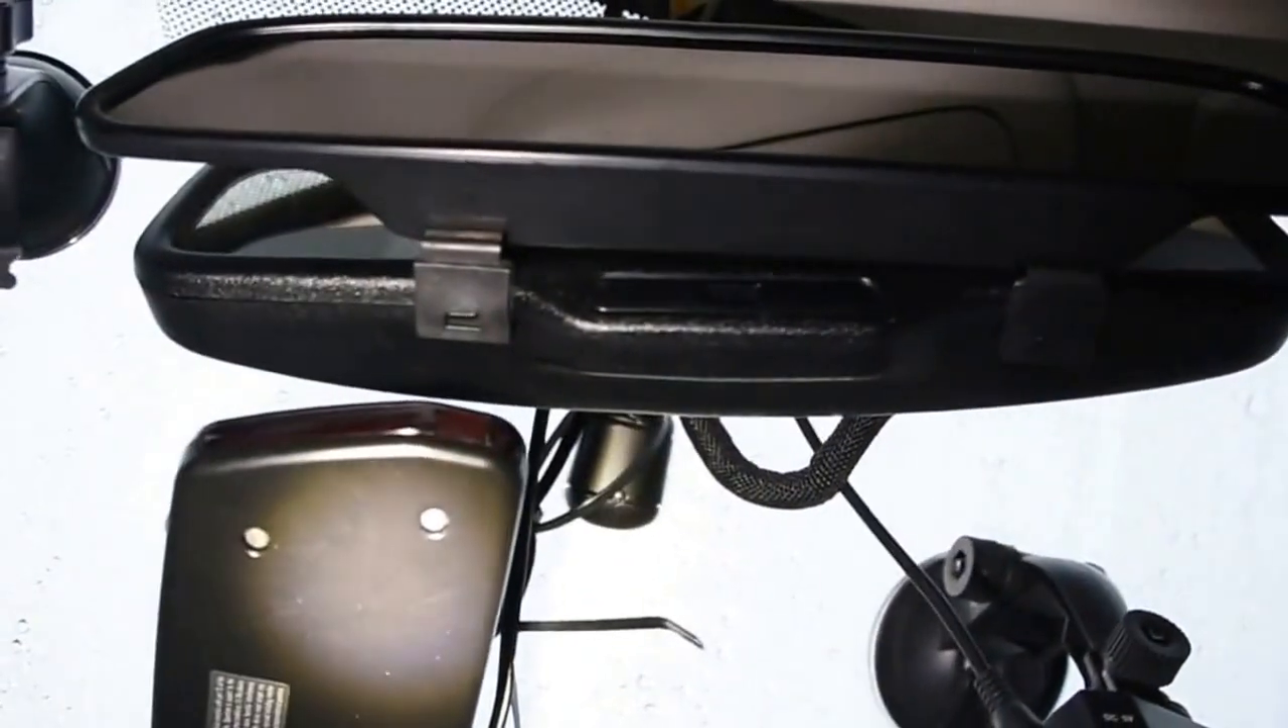But, you can see the gap in between the mirror and the clip-on mirror.